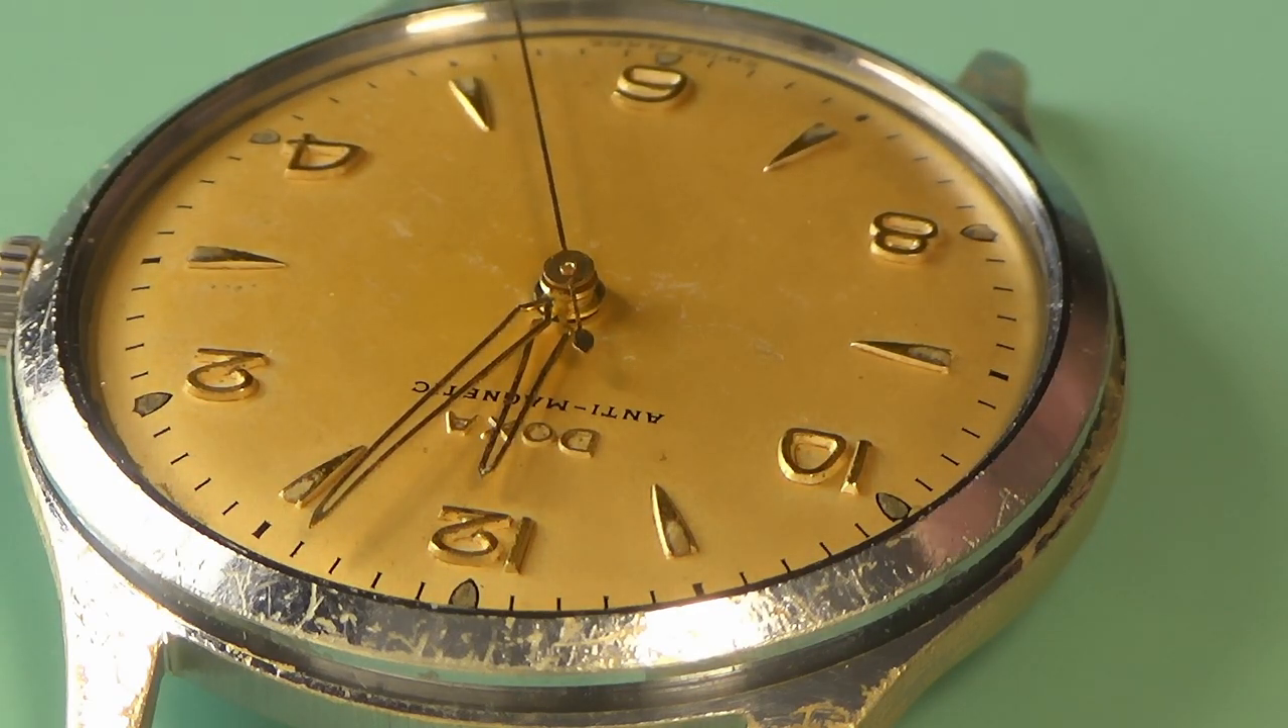Okay so i've got the watch back in its case uh which is just this watch drops in from the front so it's very easy and i lay that bezel back on.